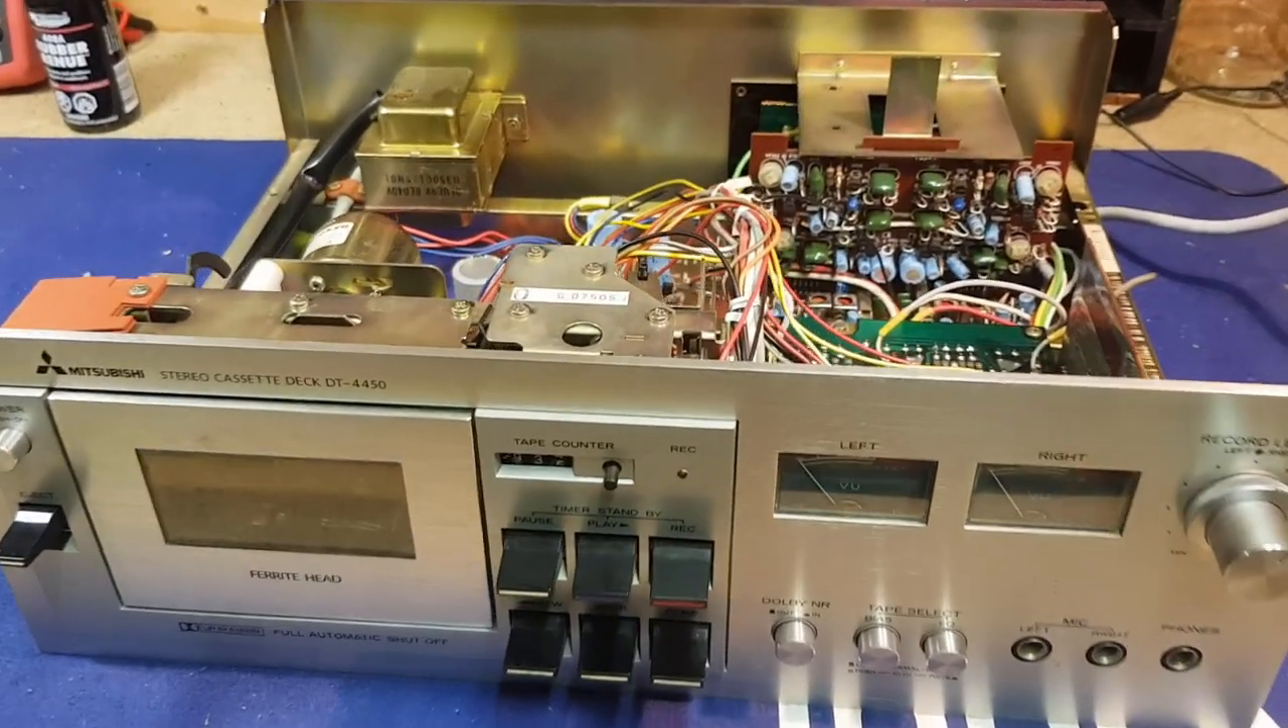I have everything back together I've left the bottom panel off and the top panel off.